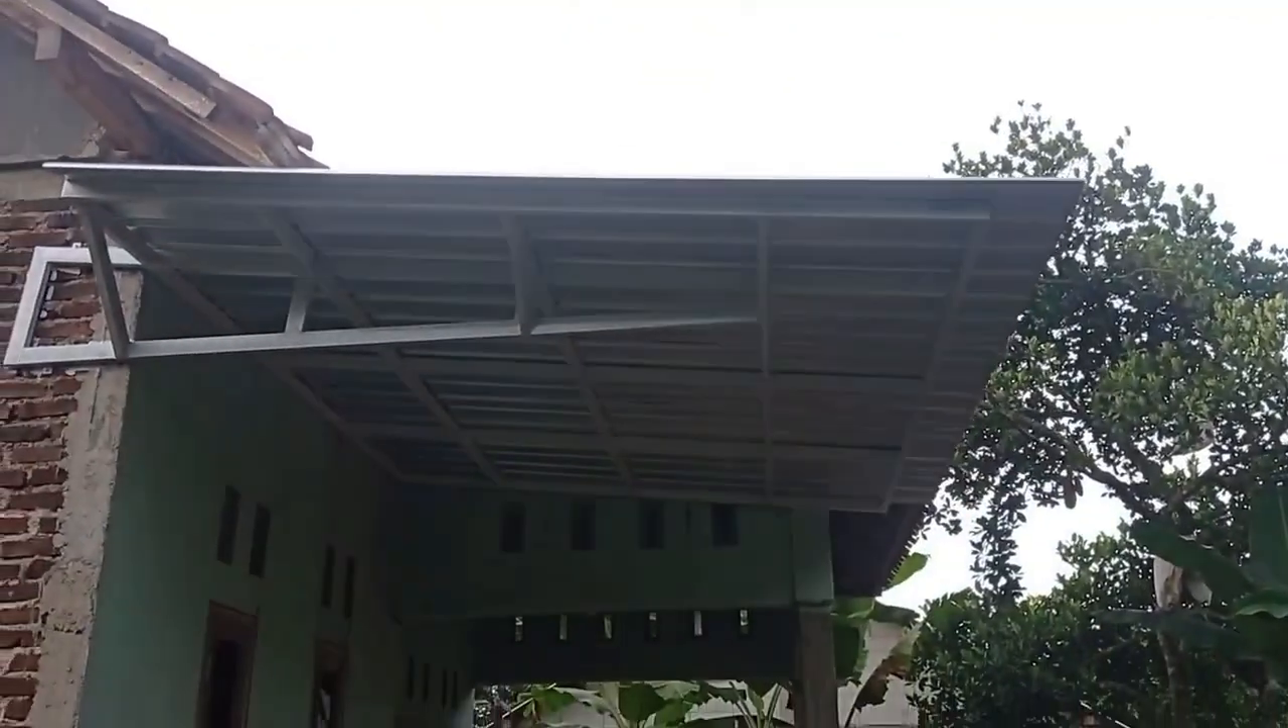Baiklah ini sudah terpasang dan kanopinya sudah jadi ya kawan-kawan.